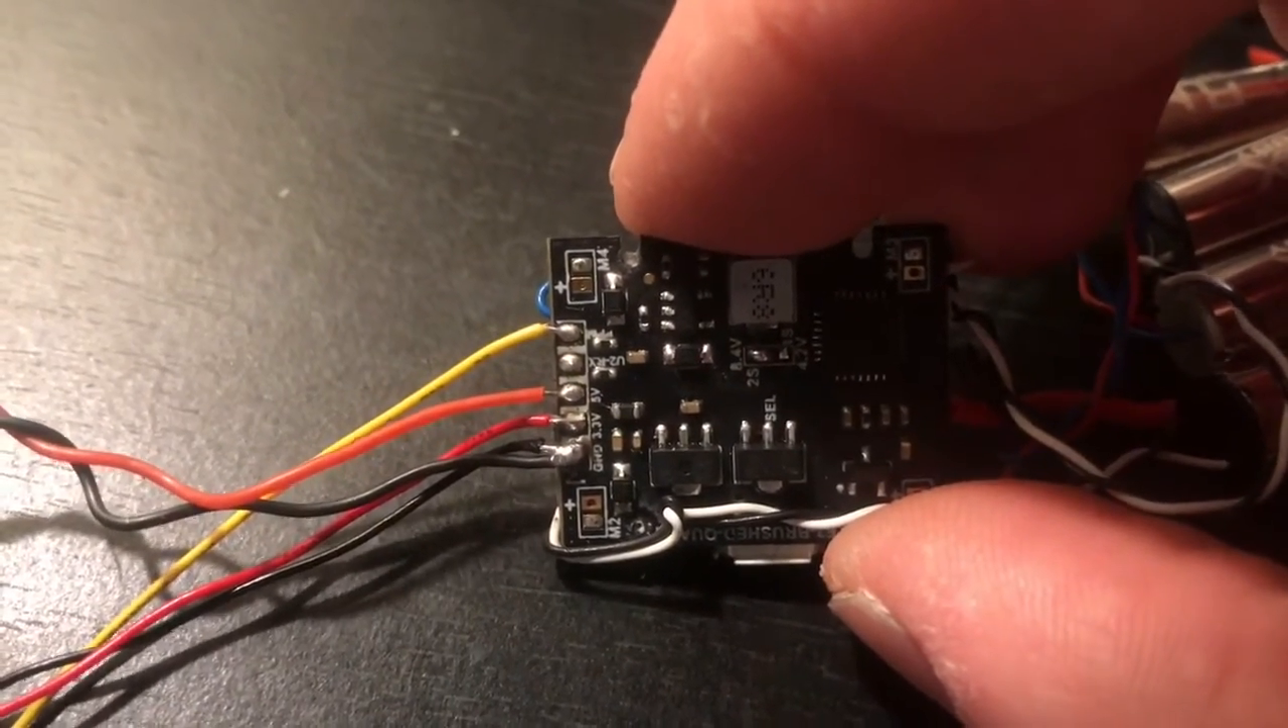The yellow ppm is soldered to the ppm pad which is the last pad on this little brushed micro board.